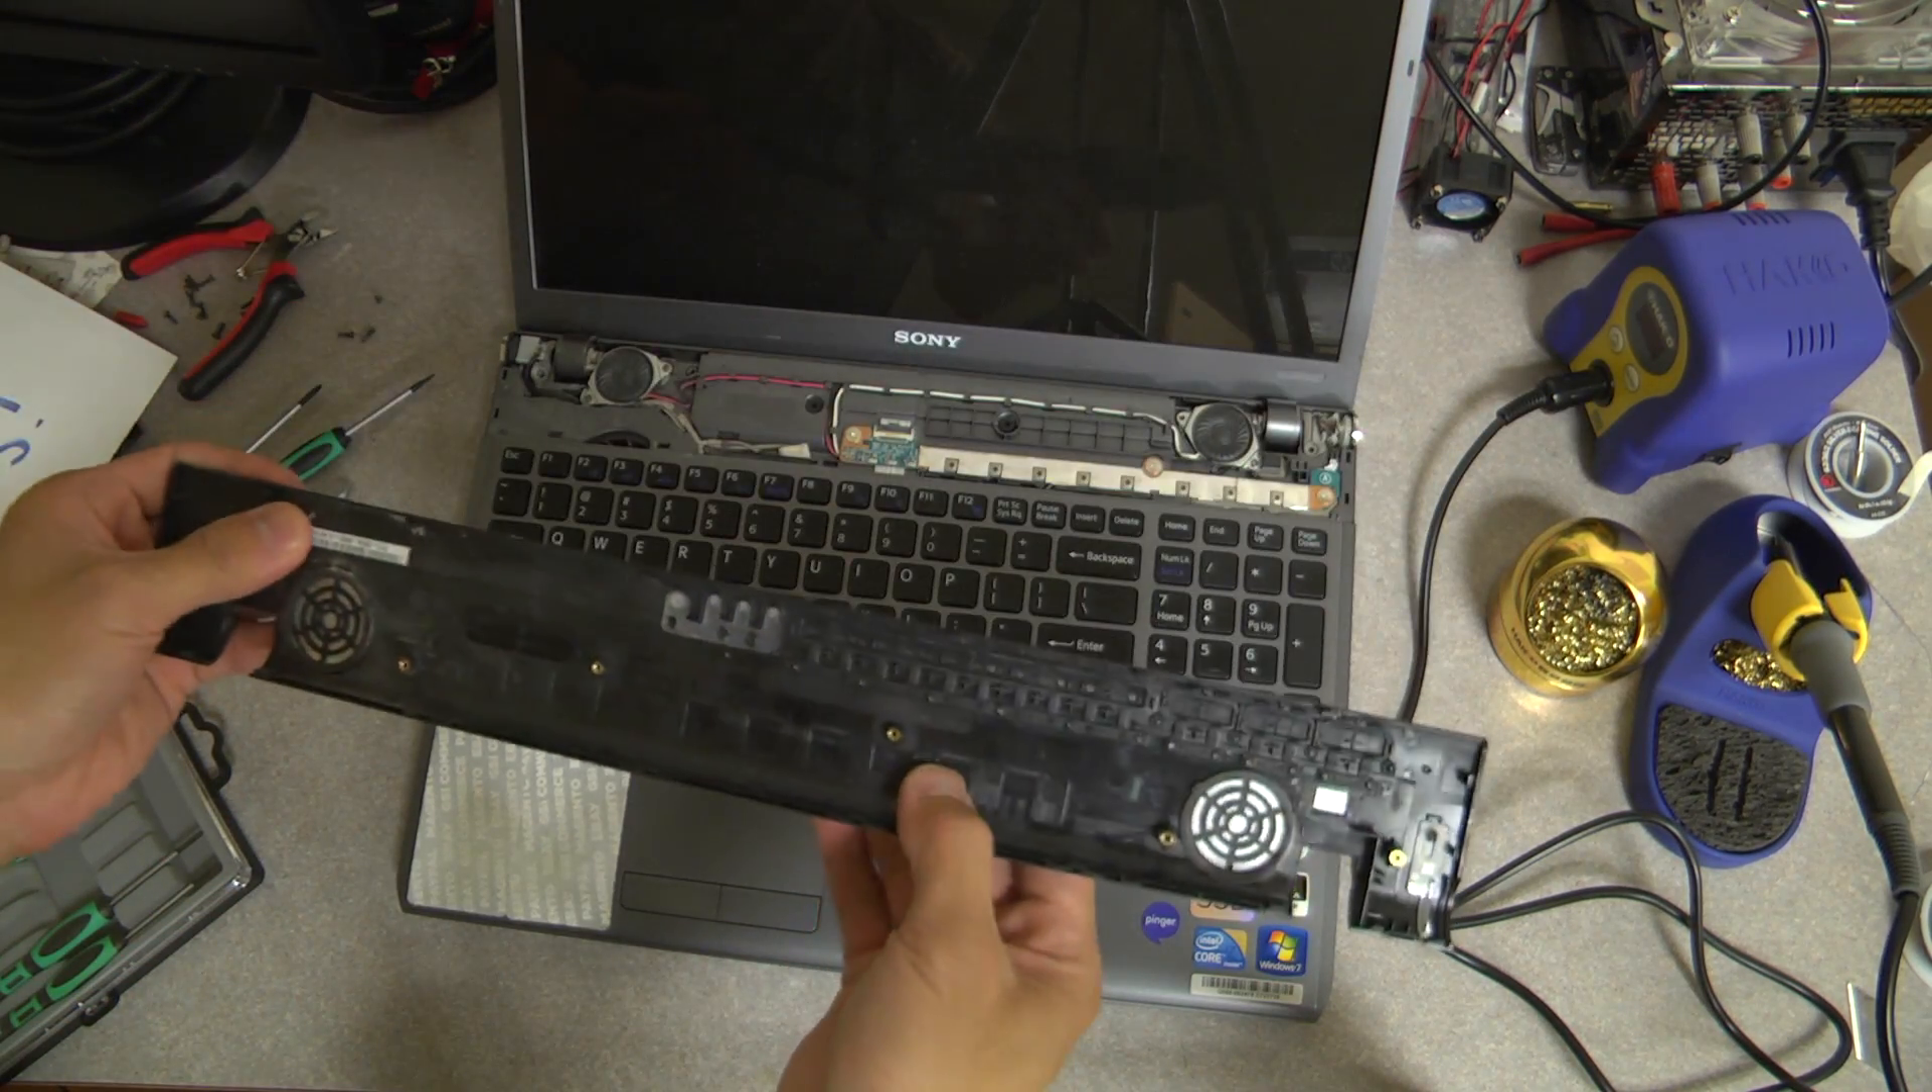There we go, so now we have the panel removed, that was a pain in the ass to do.